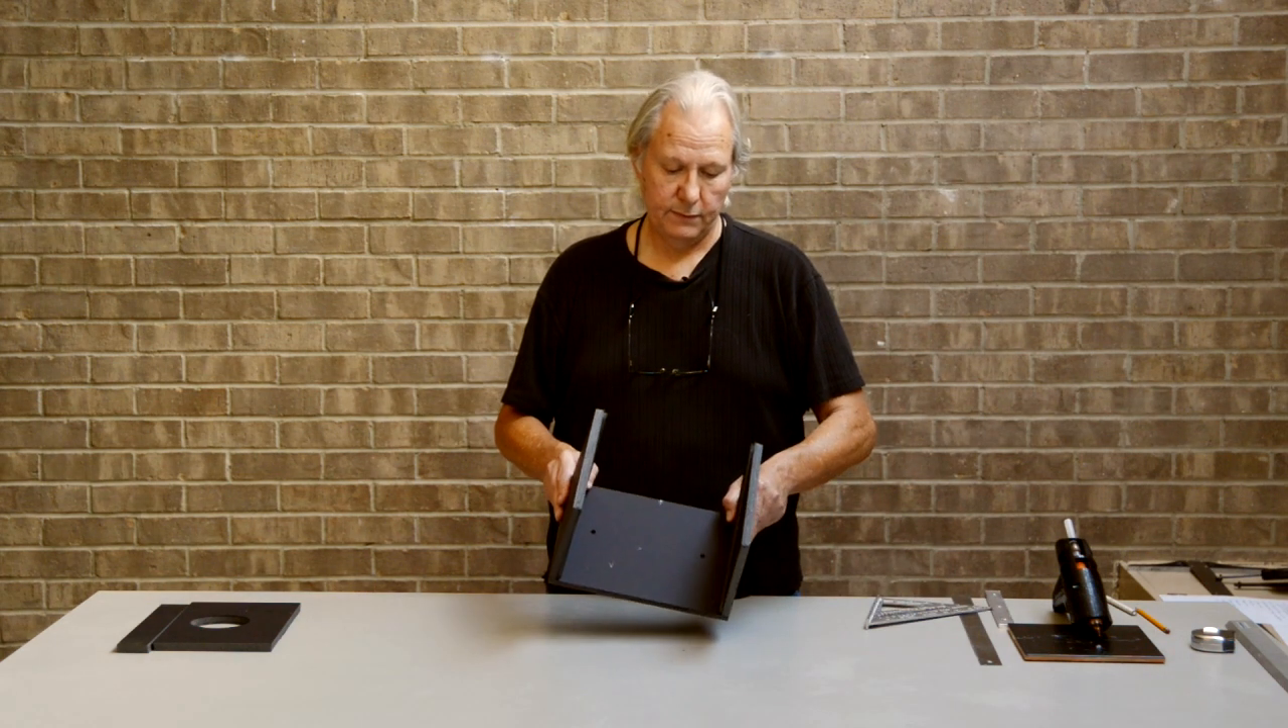And there we have the box with the two sides on it.